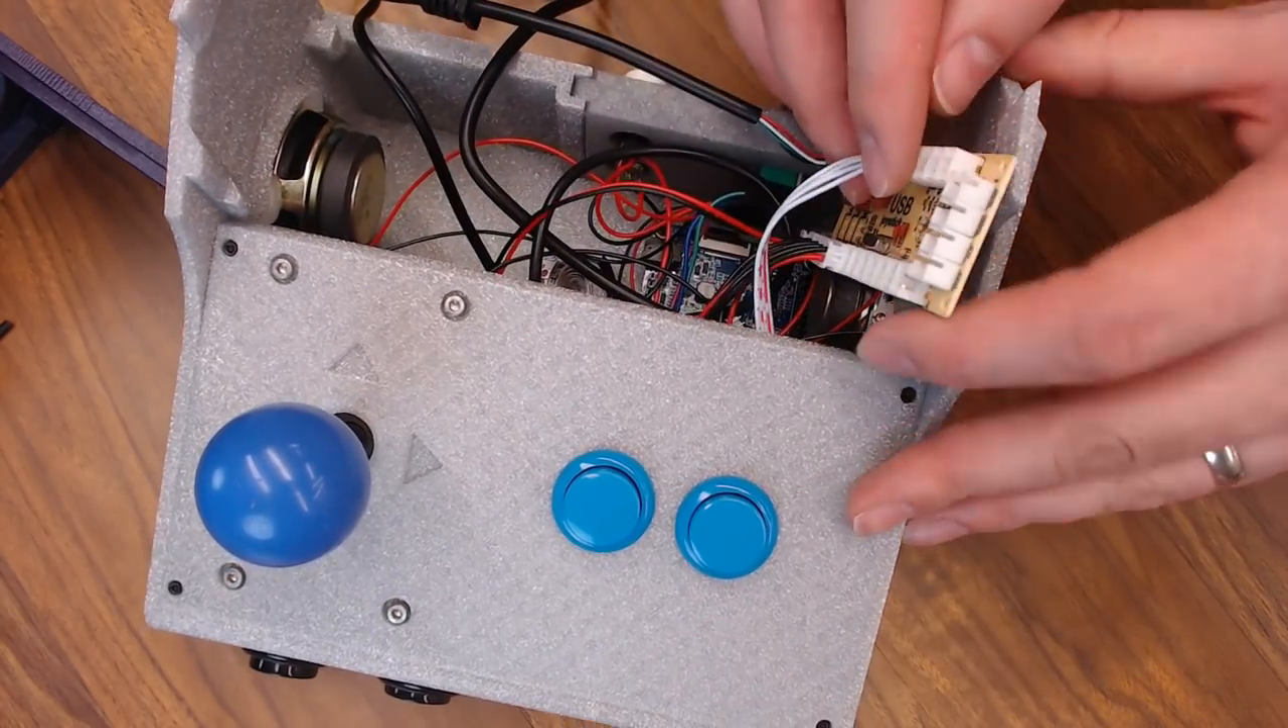So the front of the controller is on.